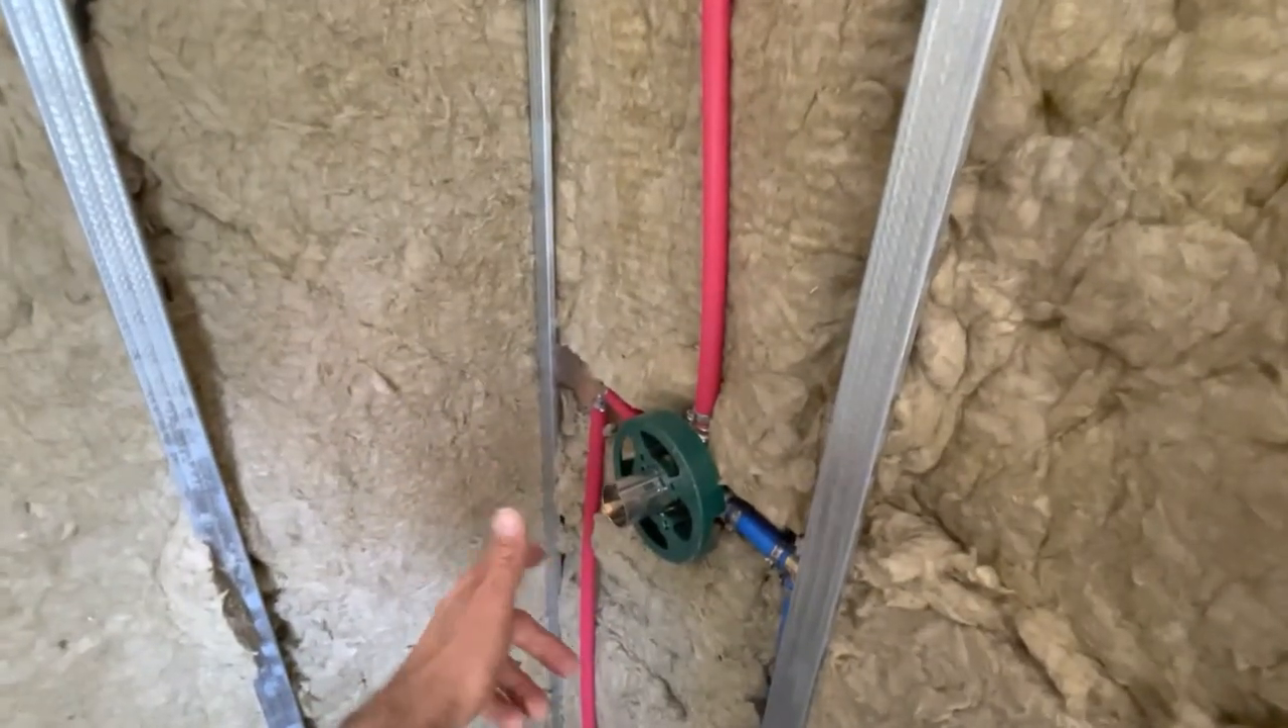So we've got, the walls are now insulated and the plumbing is in.